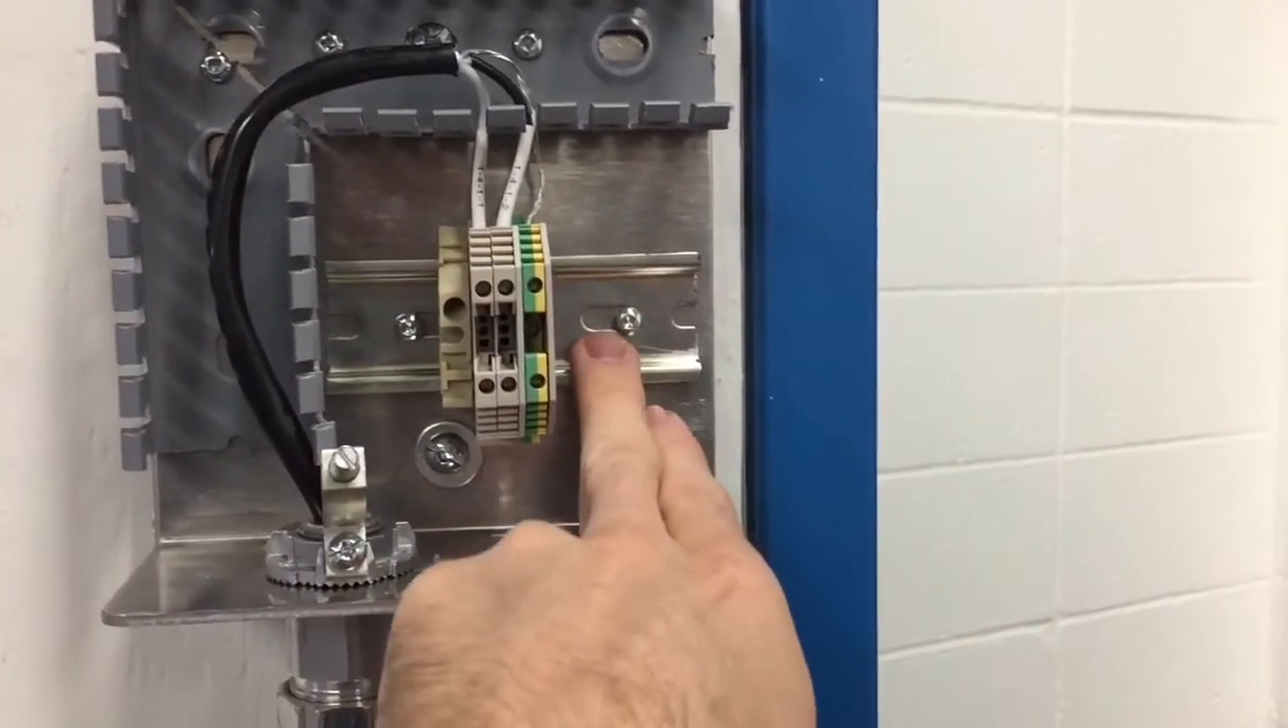This terminal is then connected to this DIN rail at the back here.